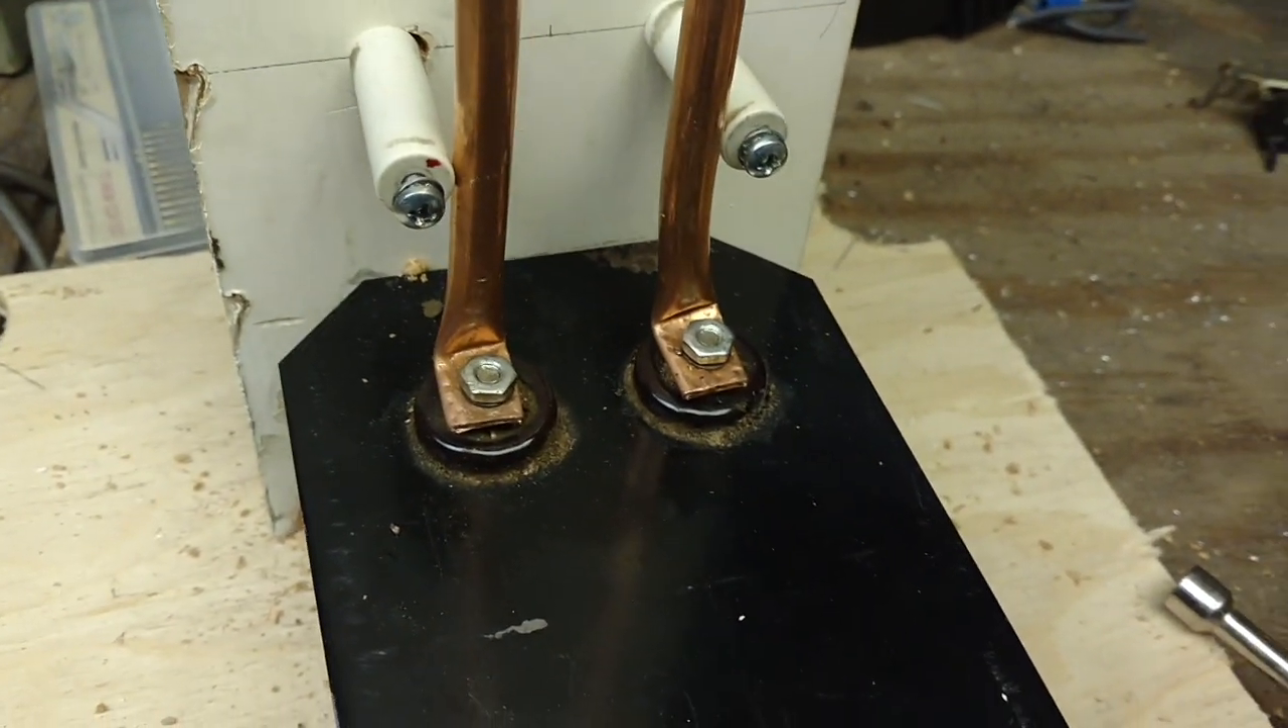Okay, my electrodes are, uh, bolted on.